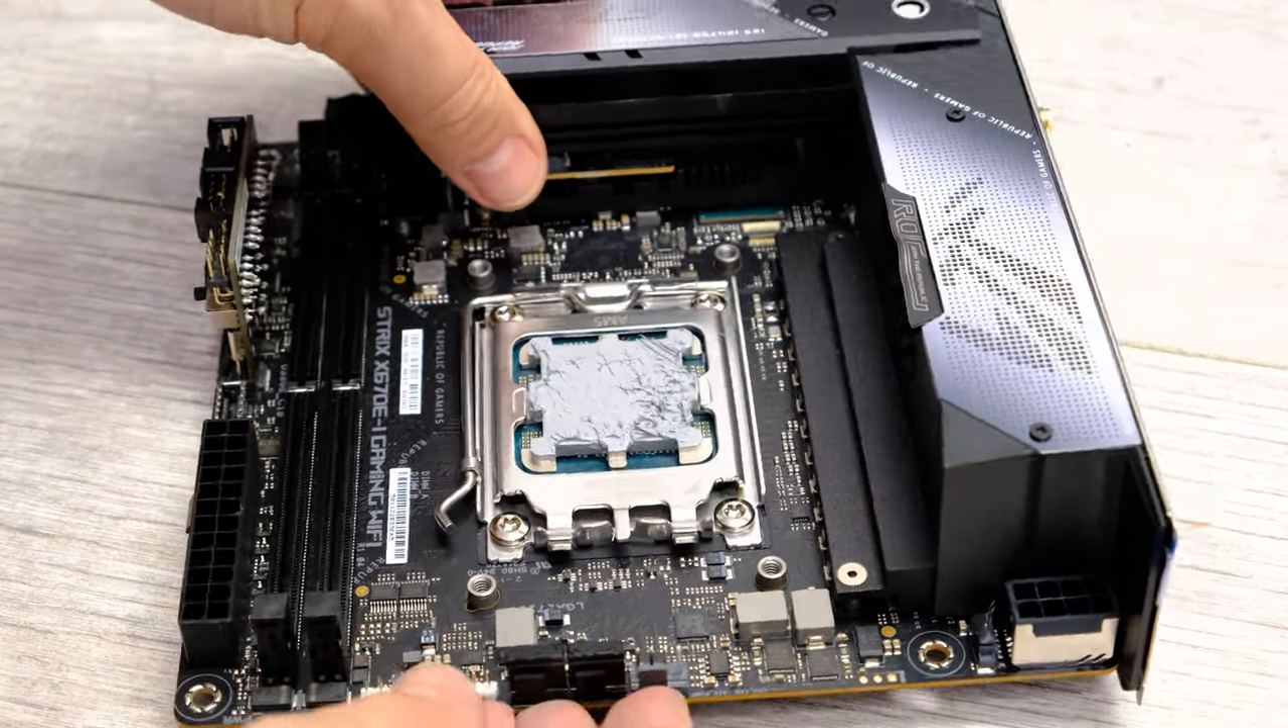Okay so we've just removed the cpu cooler and um yeah it's it's not a pretty sight.